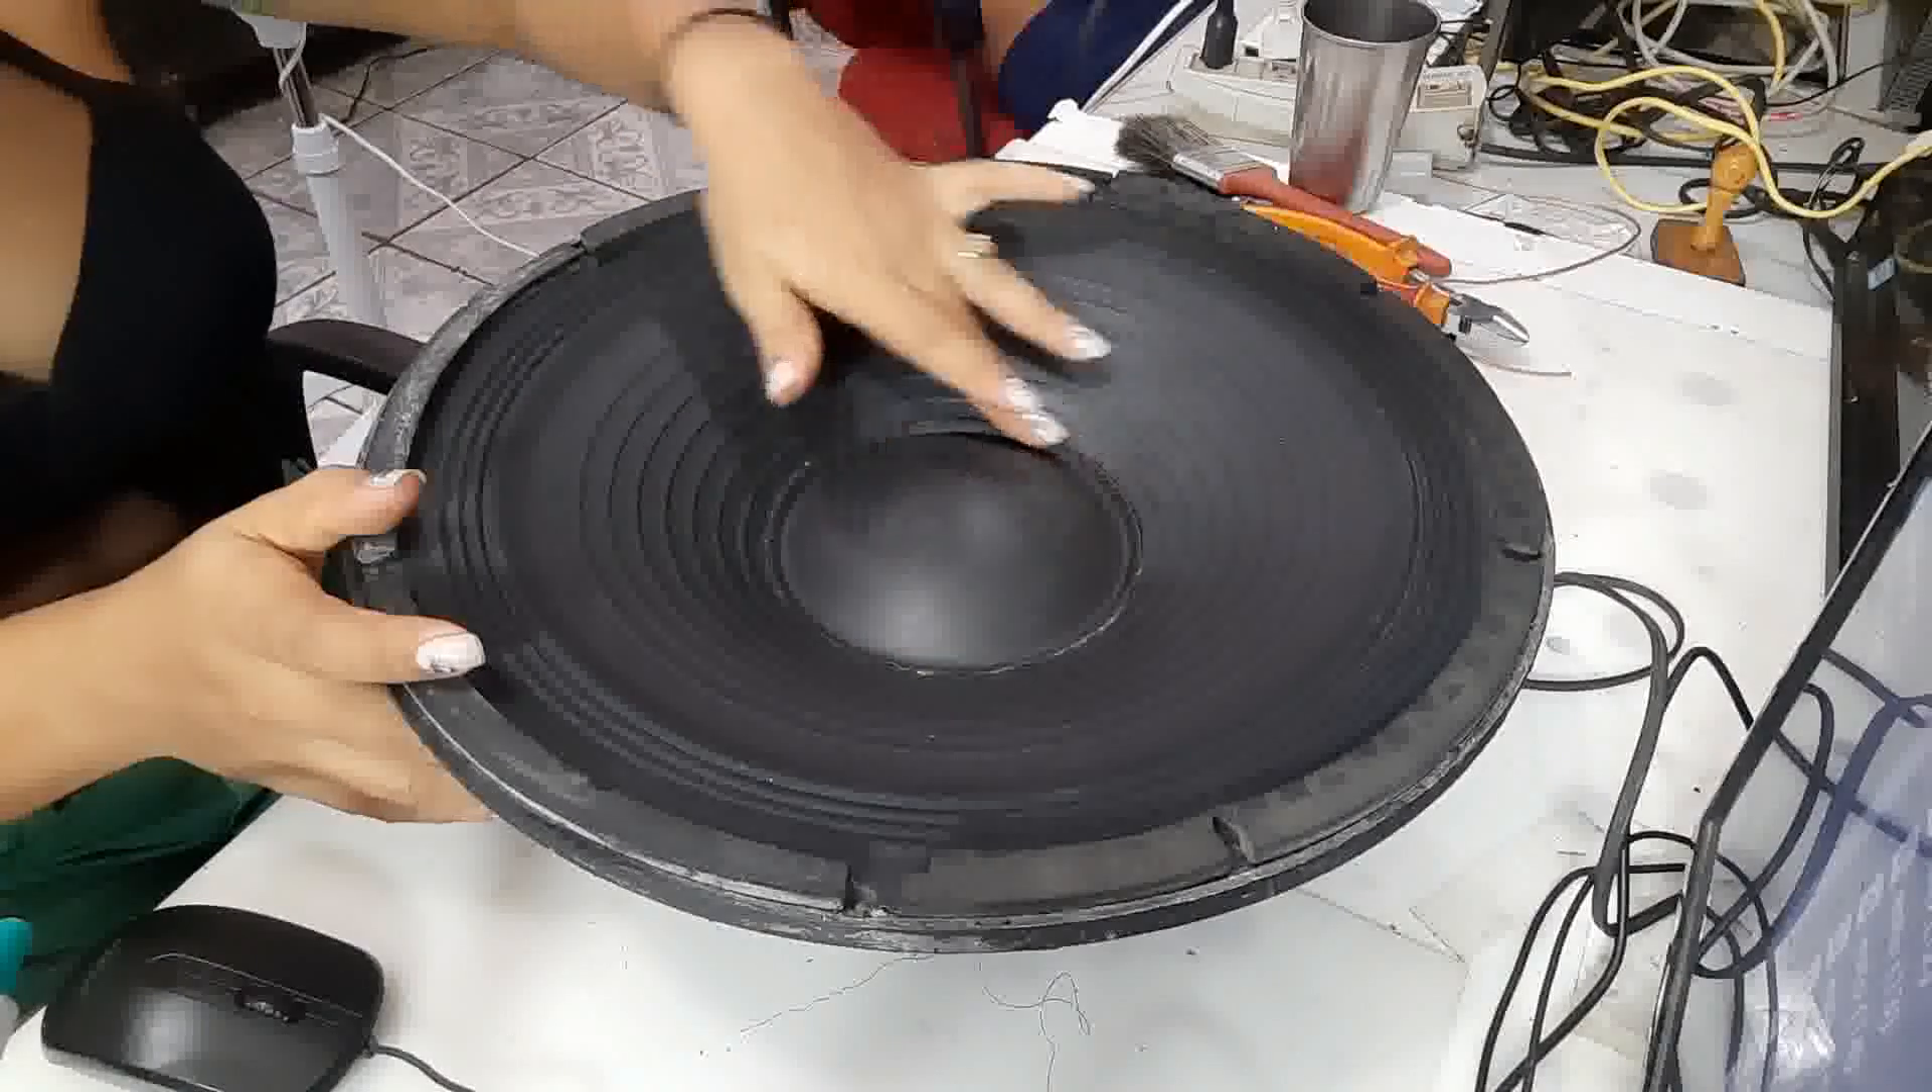Já coloquei a tampinha aqui, meus amores... Já colei, ó...